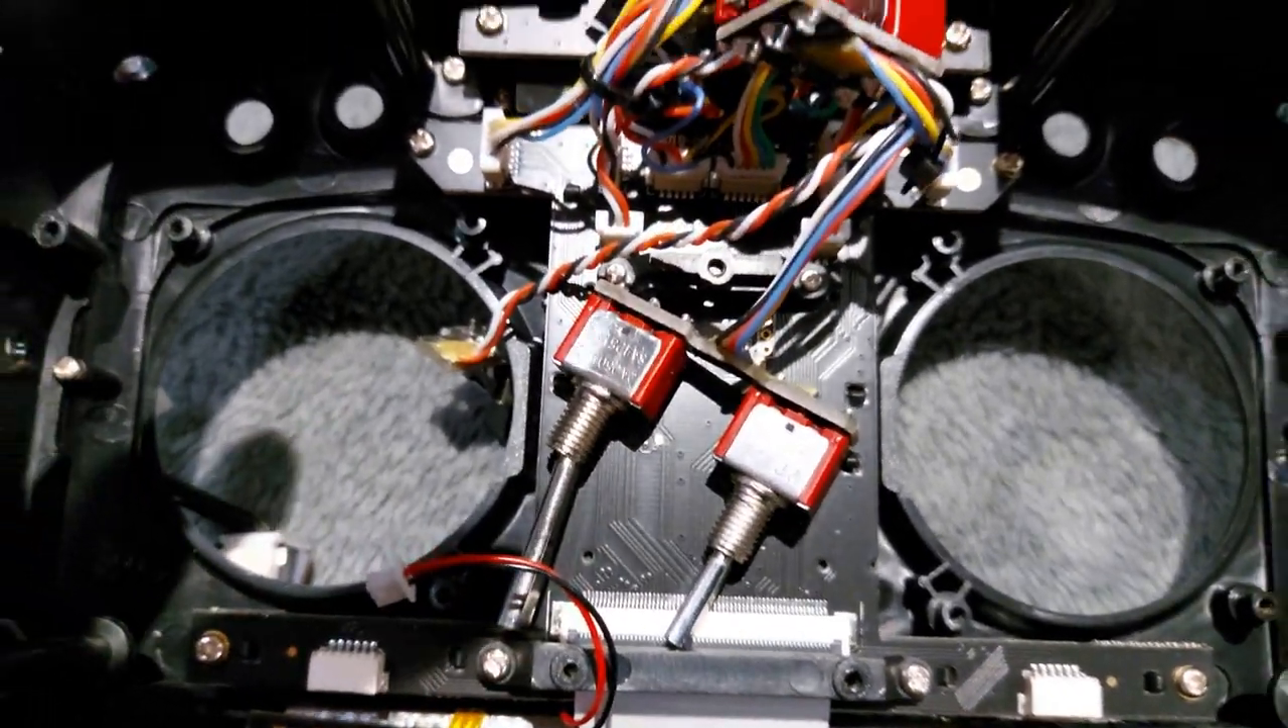So the gimbals just pulled out.